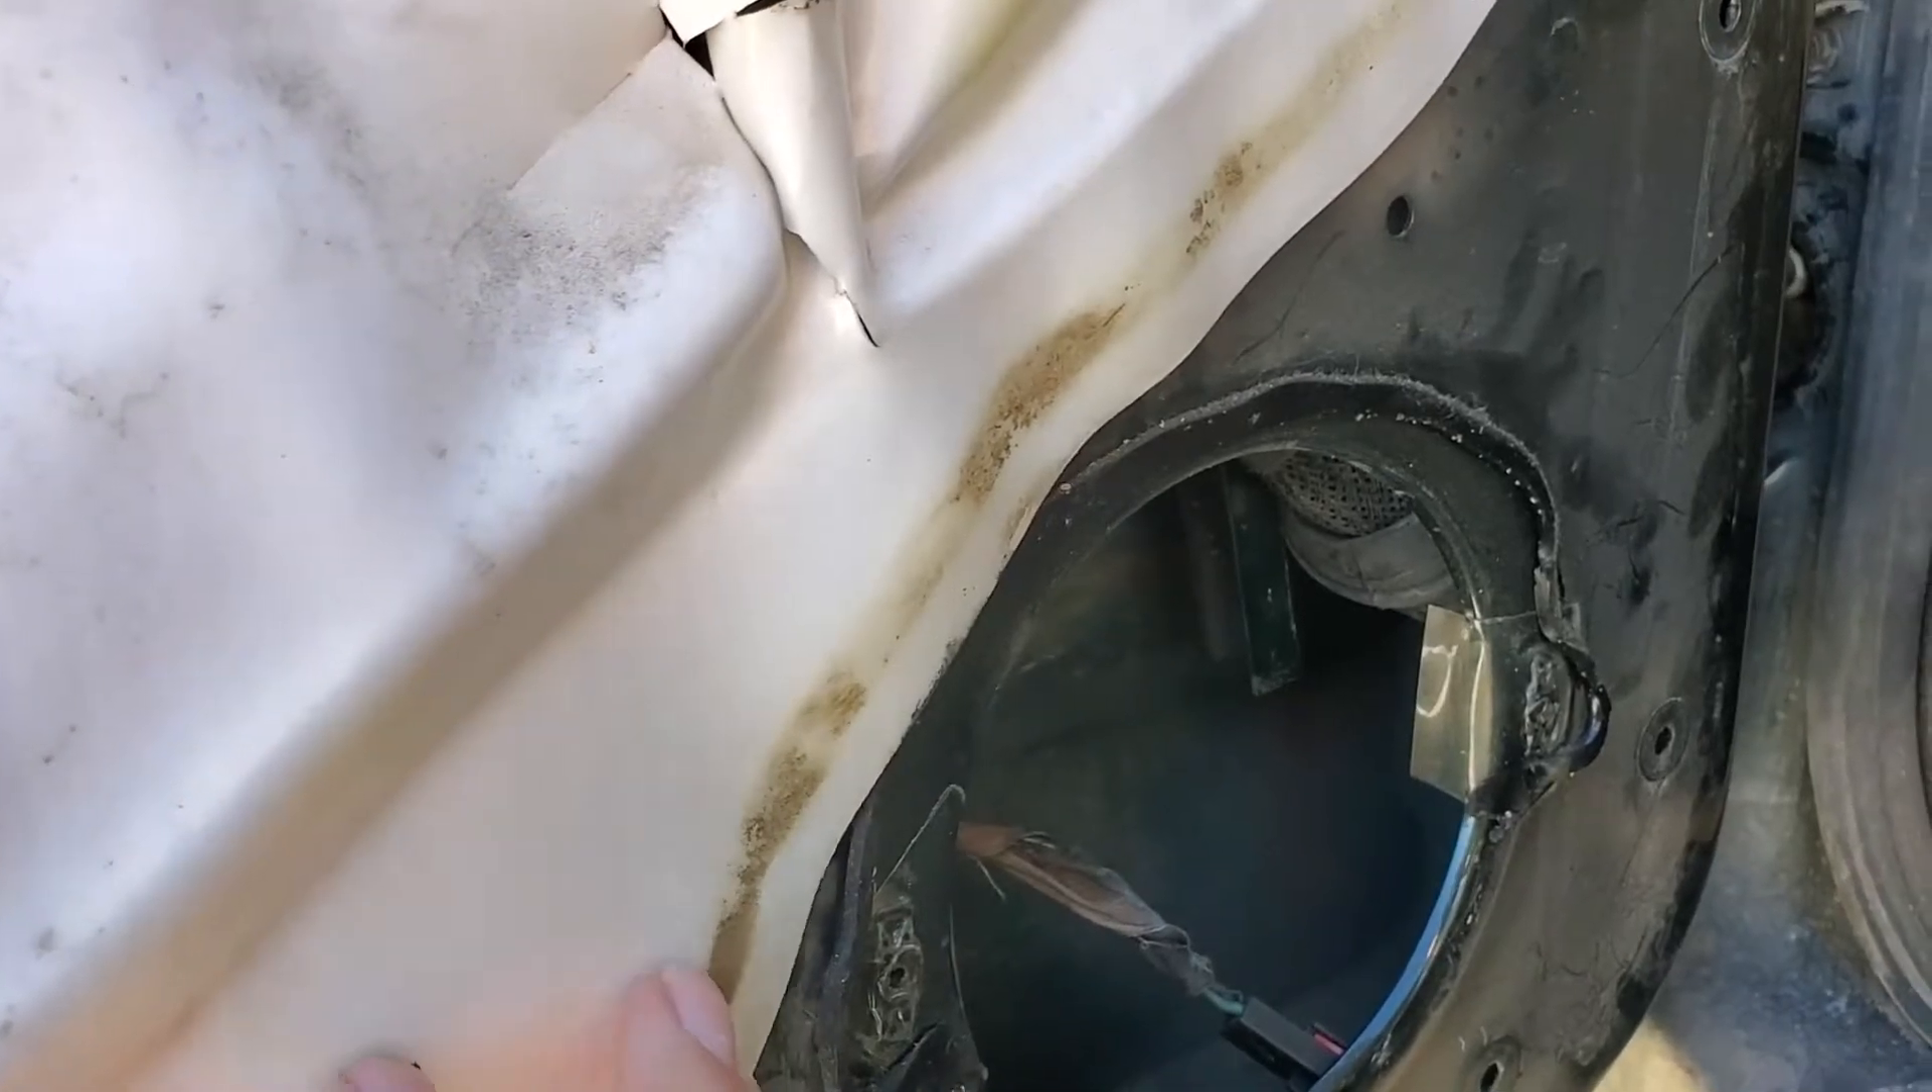And the next thing I did was remove the speaker. It's just two screws.